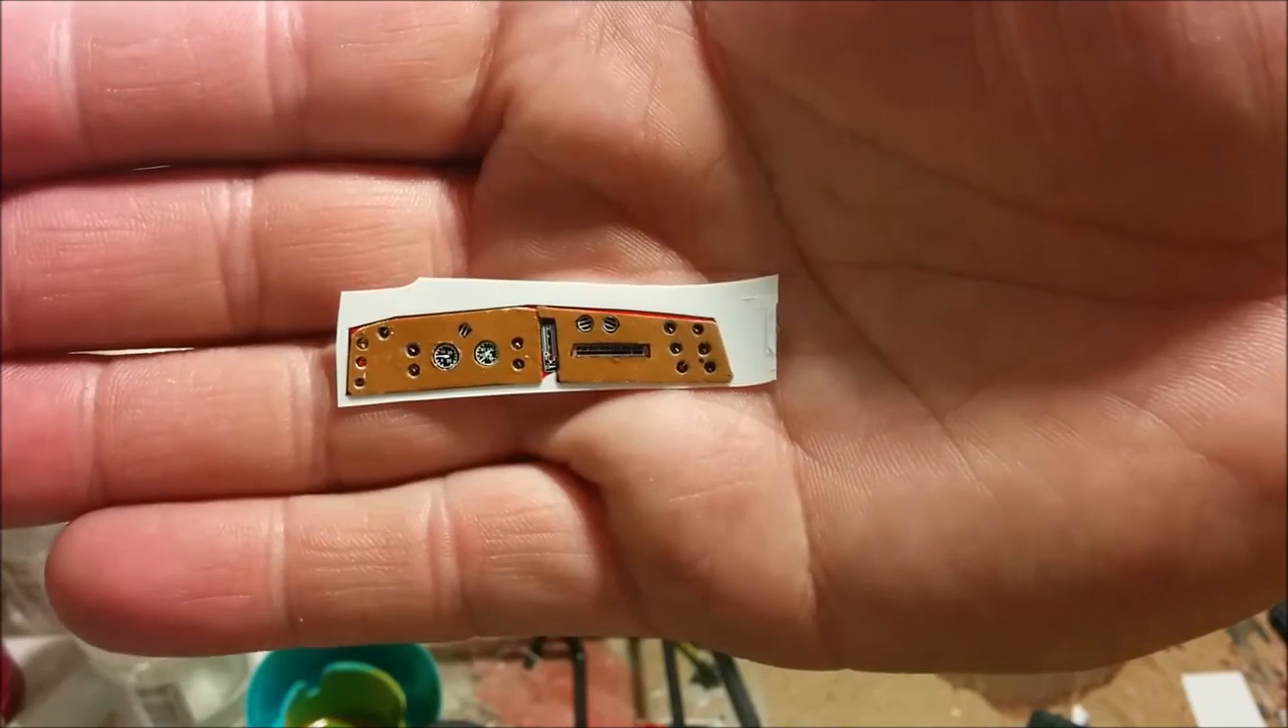So my overlay has now been super glued on top of the decal and you can see the decal sticks out quite a bit in several dimensions.